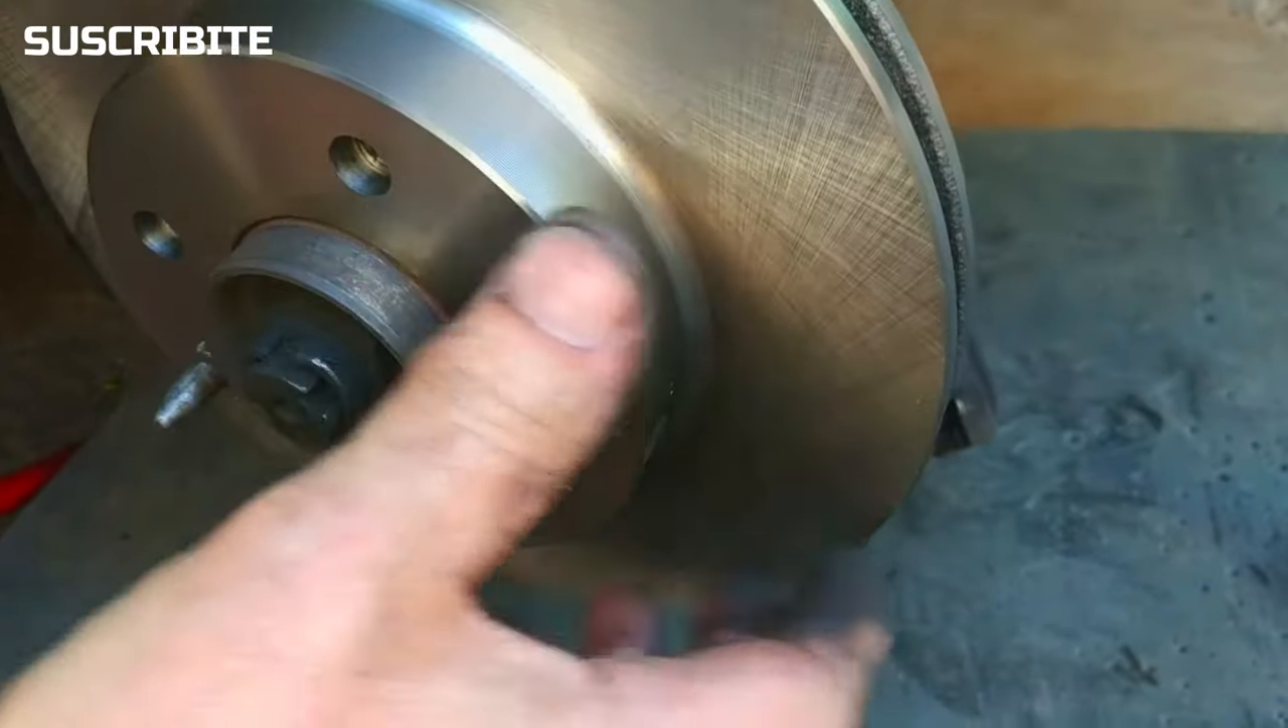Ahí esta listo colocado el disco.